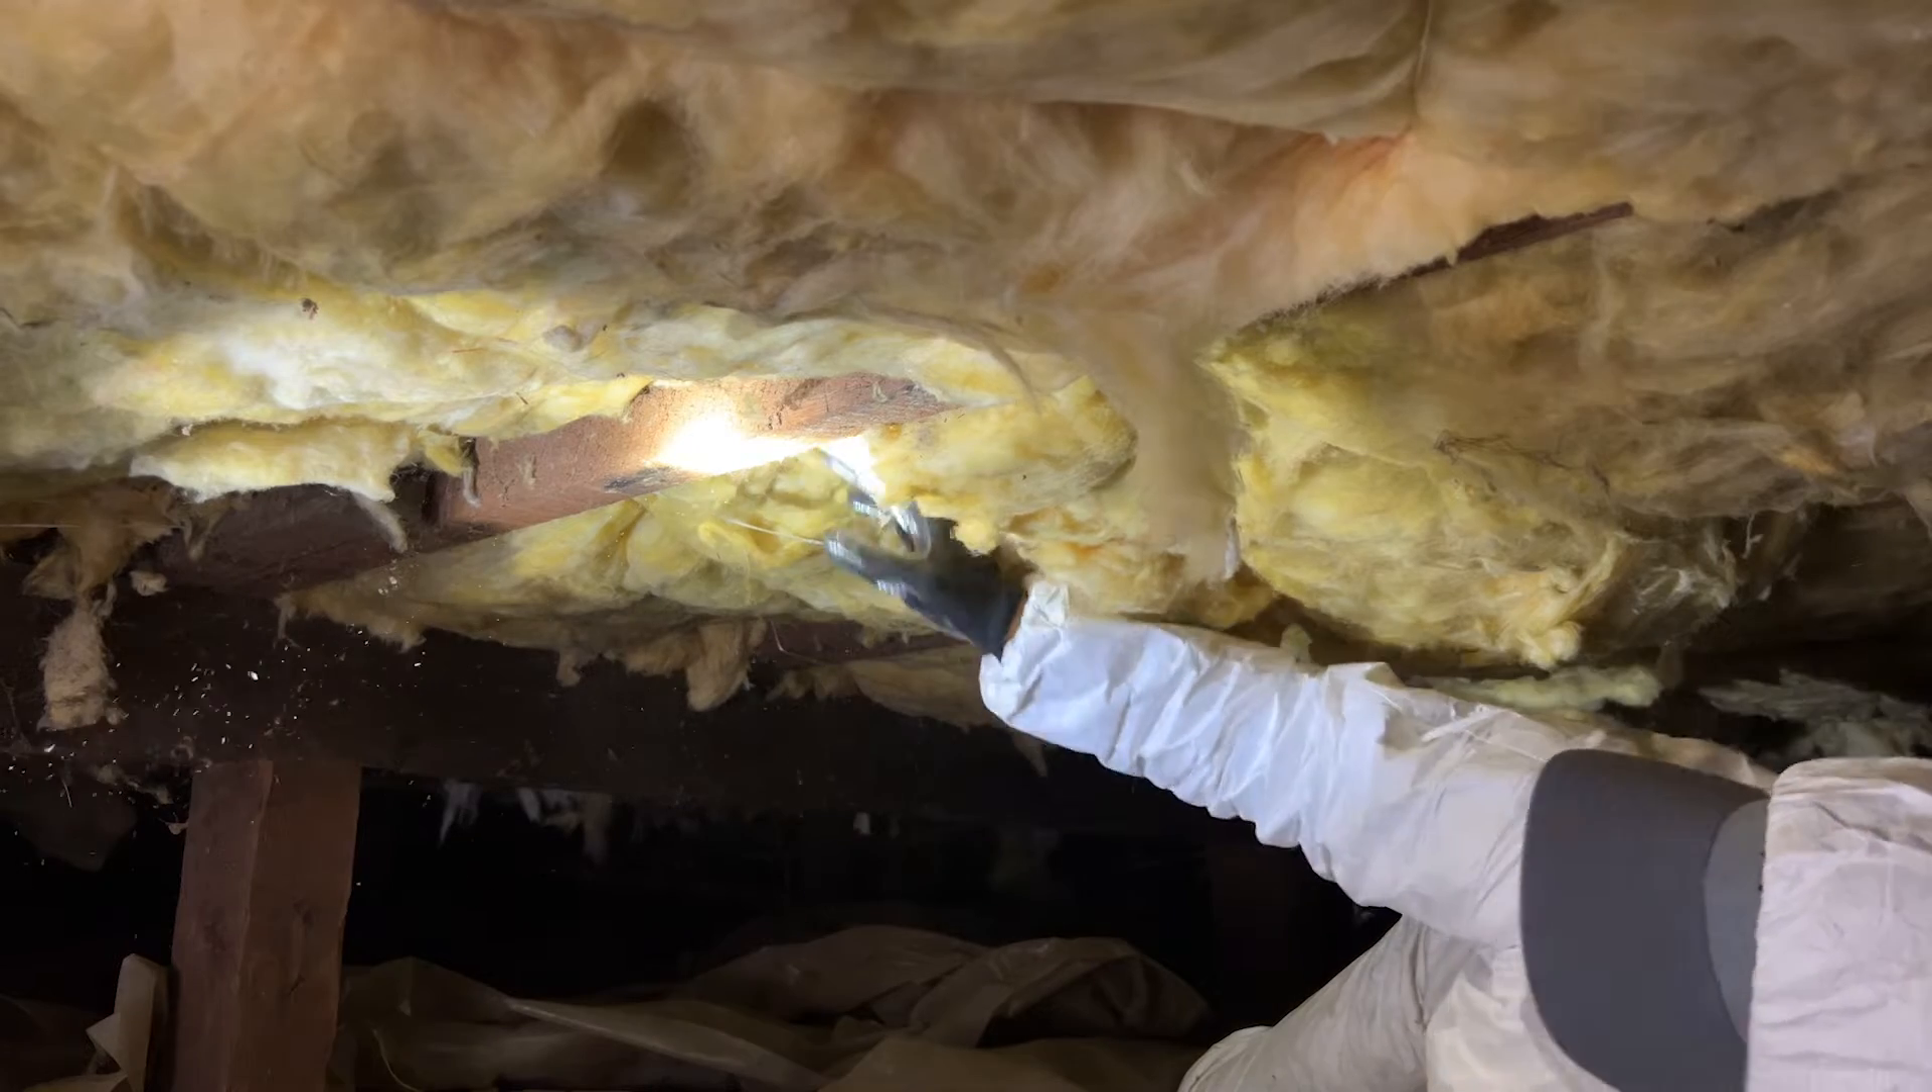So we can already see that some of the insulation has started to fall down and it's not completely in contact with the floor above it.